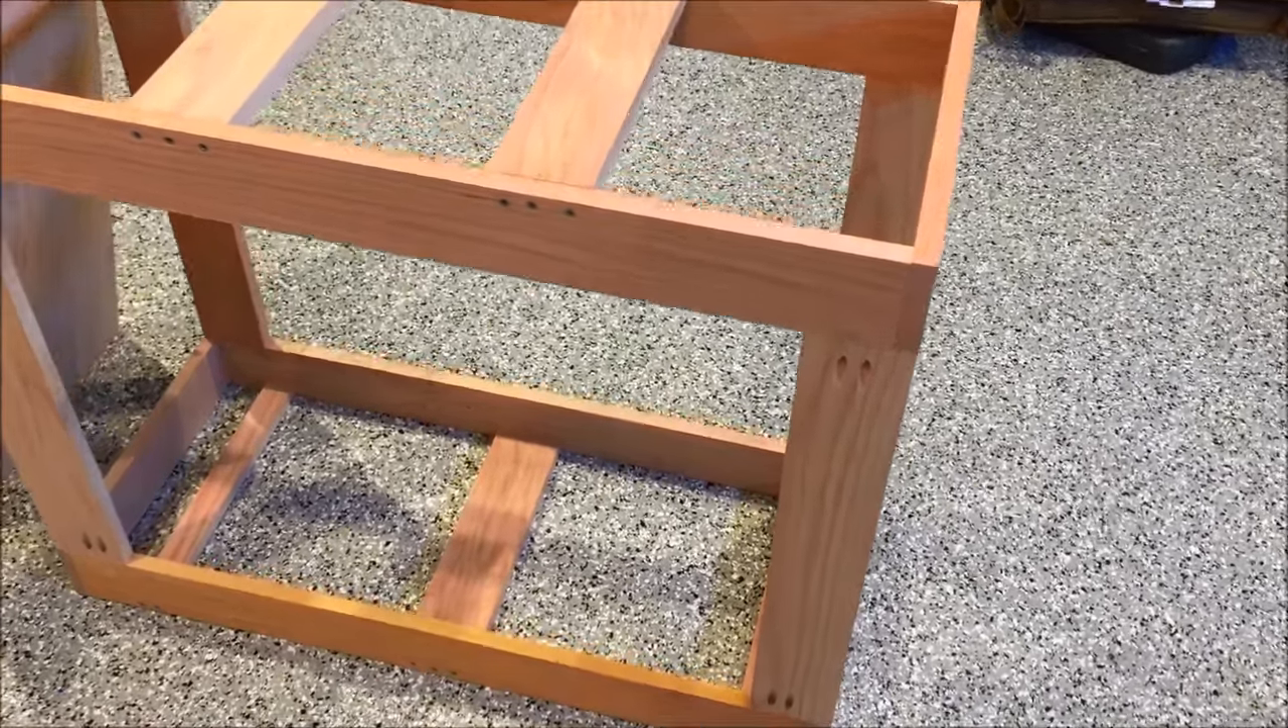Here's the frame all assembled as you can see I've got the pocket holes going all the way to the edge.